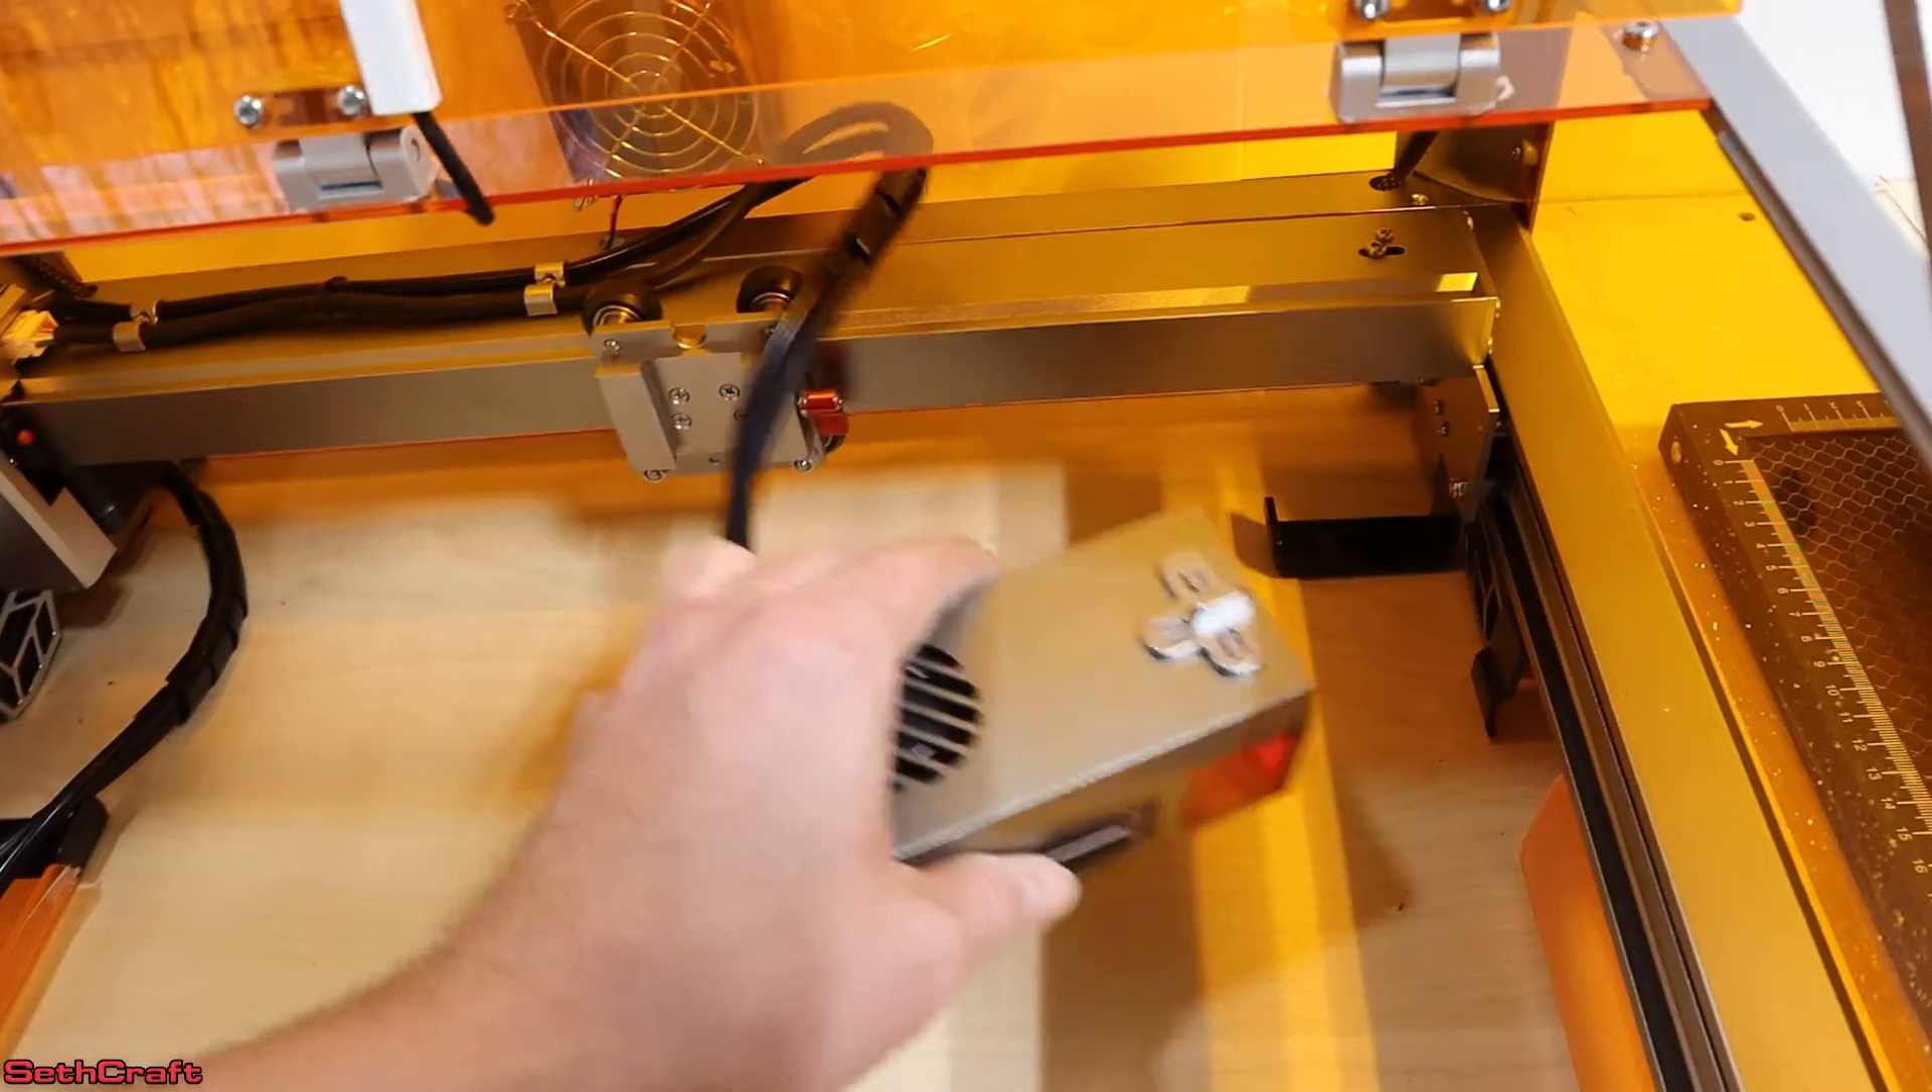The laser came detached from the rail here so we'll have to get that connected here in just a moment.